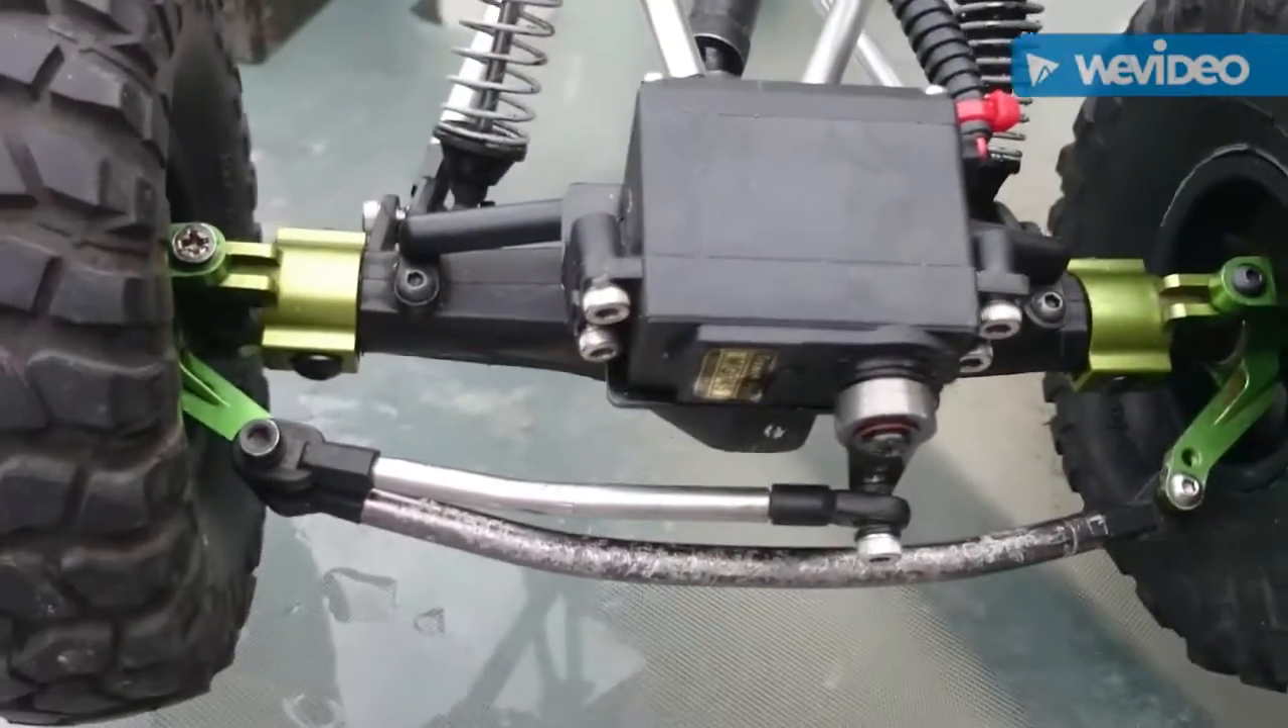Got the new hubs in, look good.